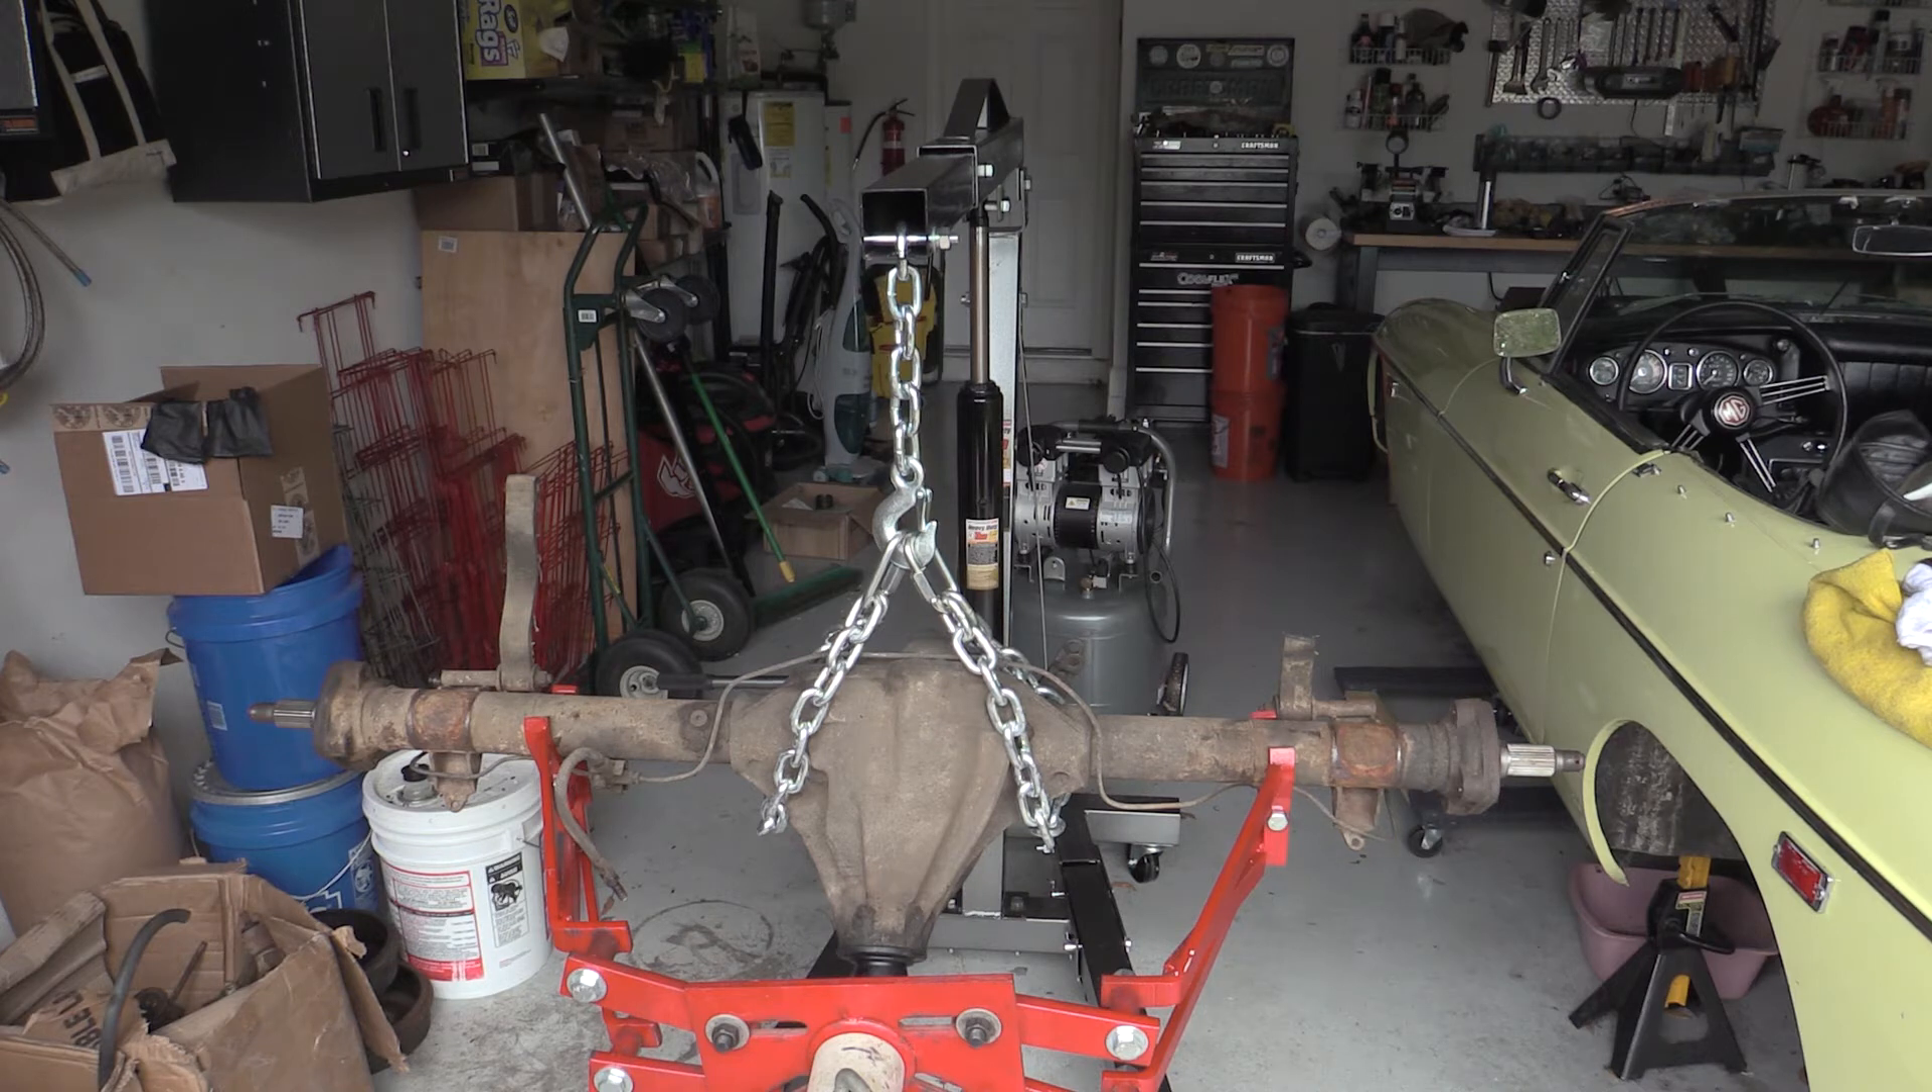Well, there's the axle out, sitting on that axle stand, made out of an old engine stand.